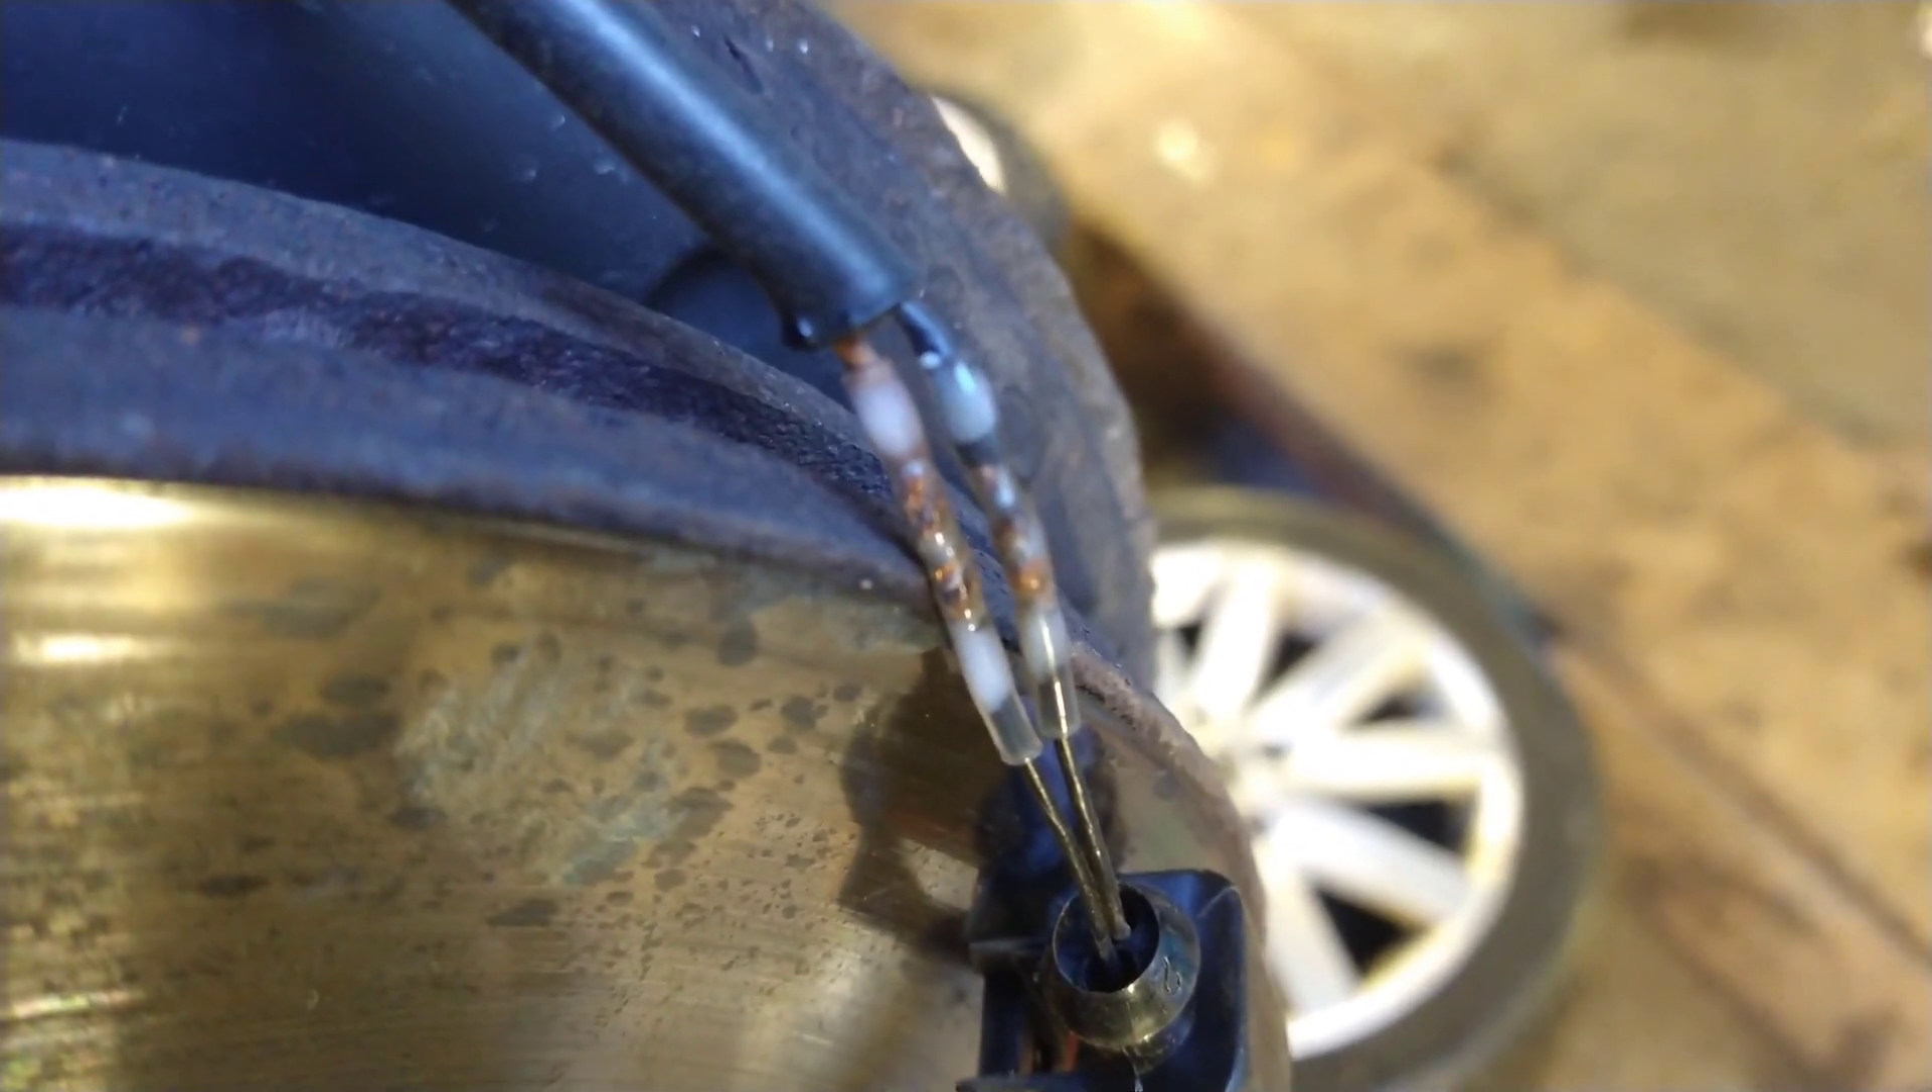So I've put two heat shrink connectors on, now I'm going to put some heat shrink, a sleeve of heat shrink and slide it down, that's up here, and see if it's any better.